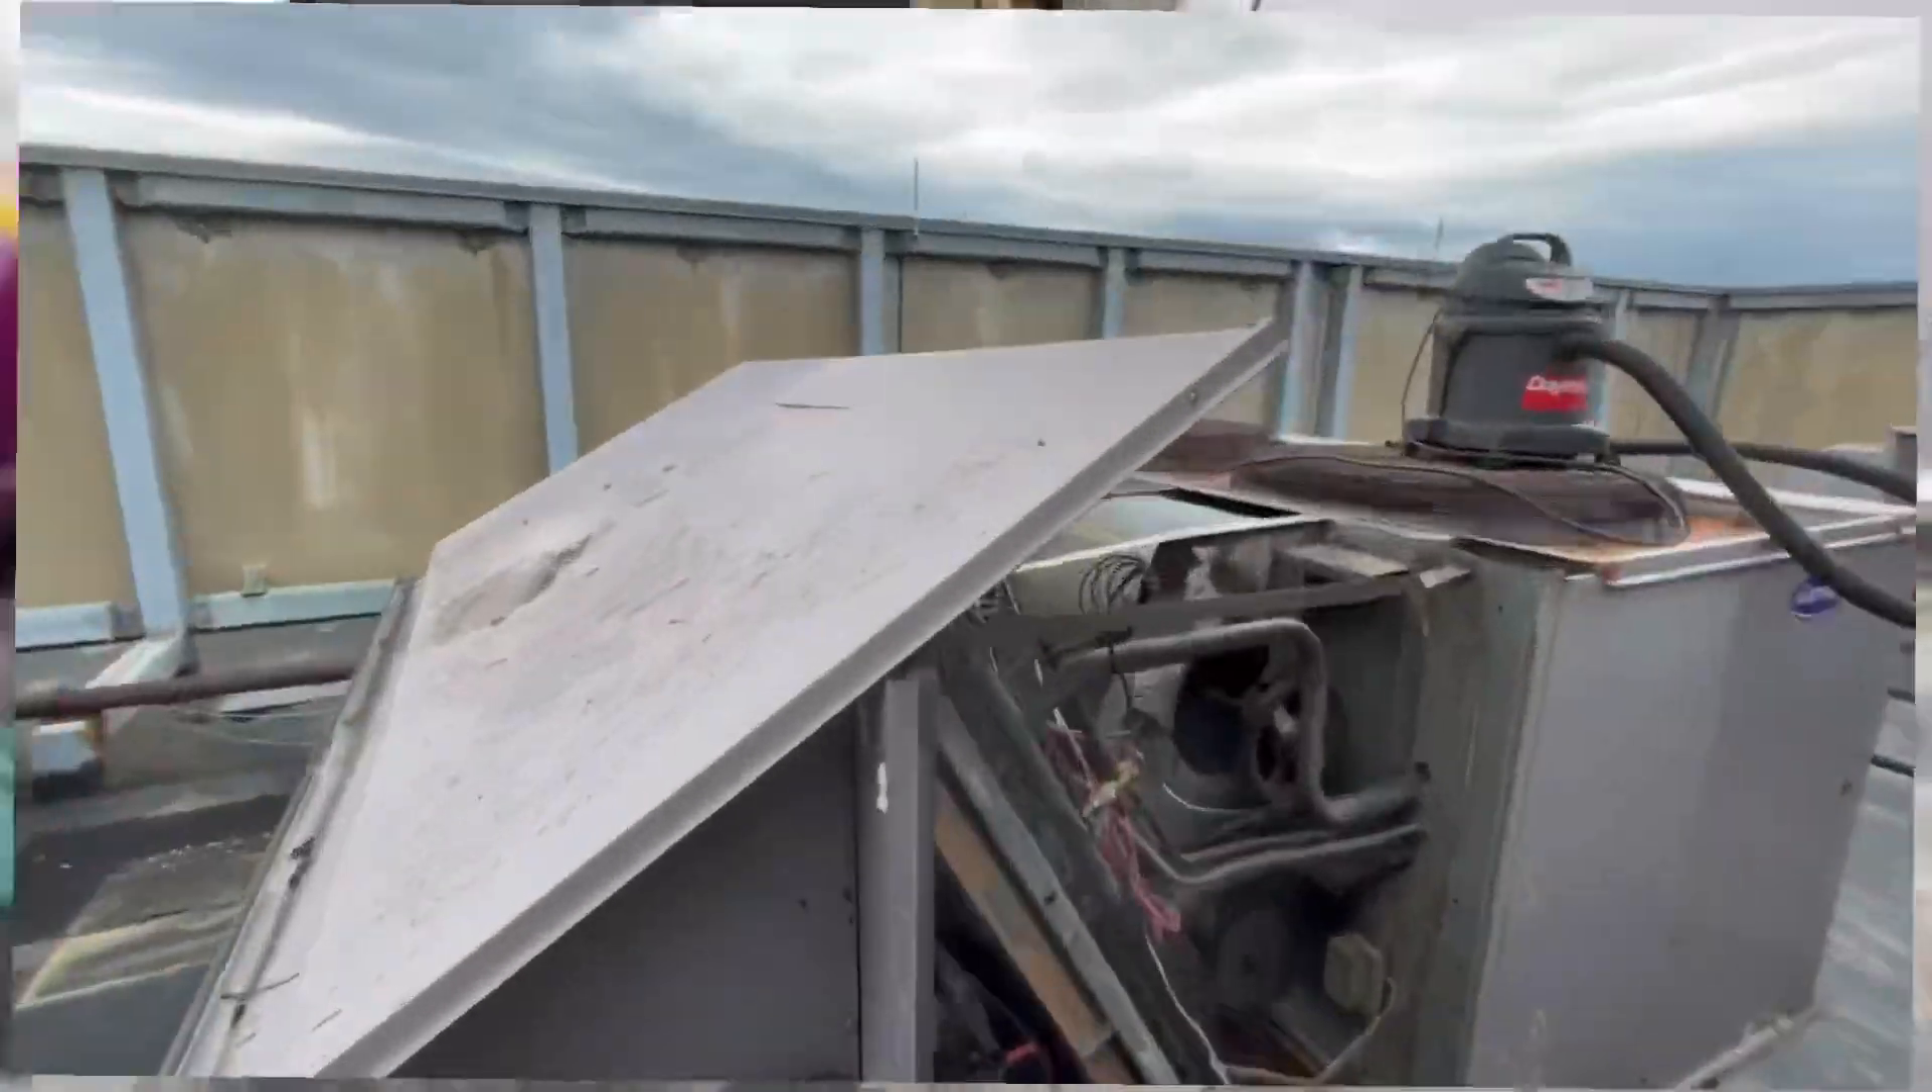So, again, I popped the roof off.